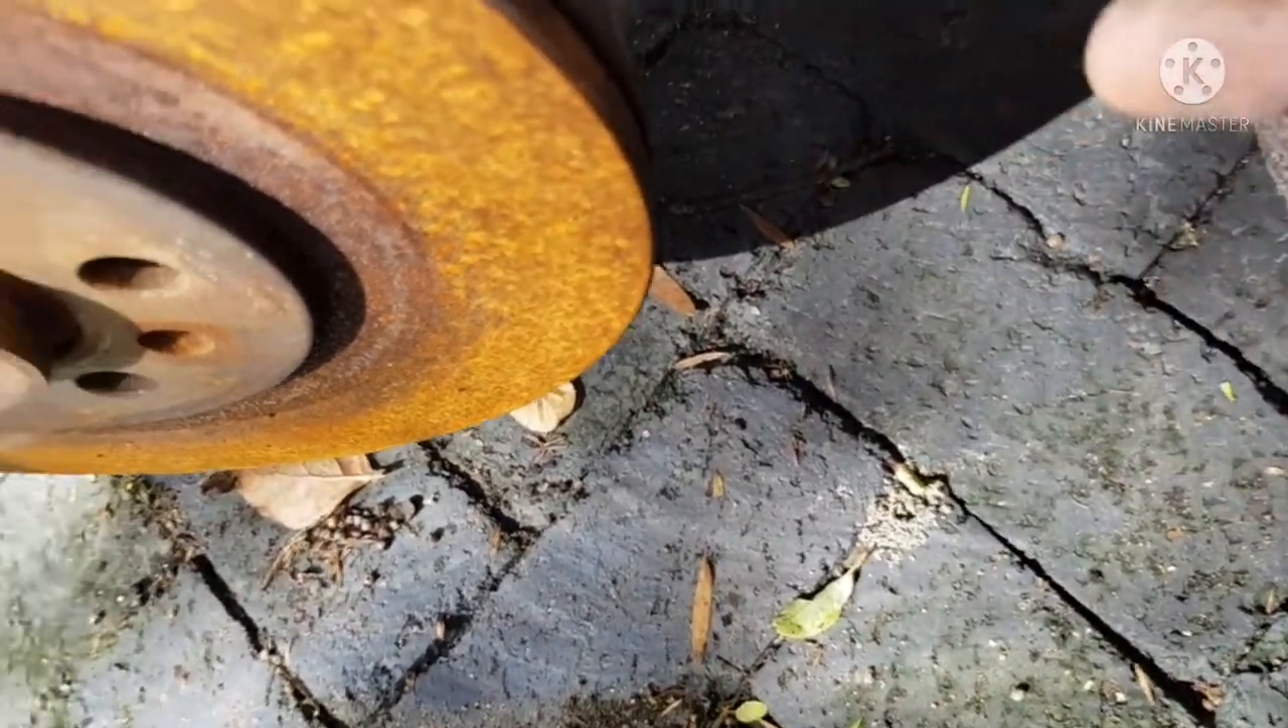Alright guys so wheel is off.